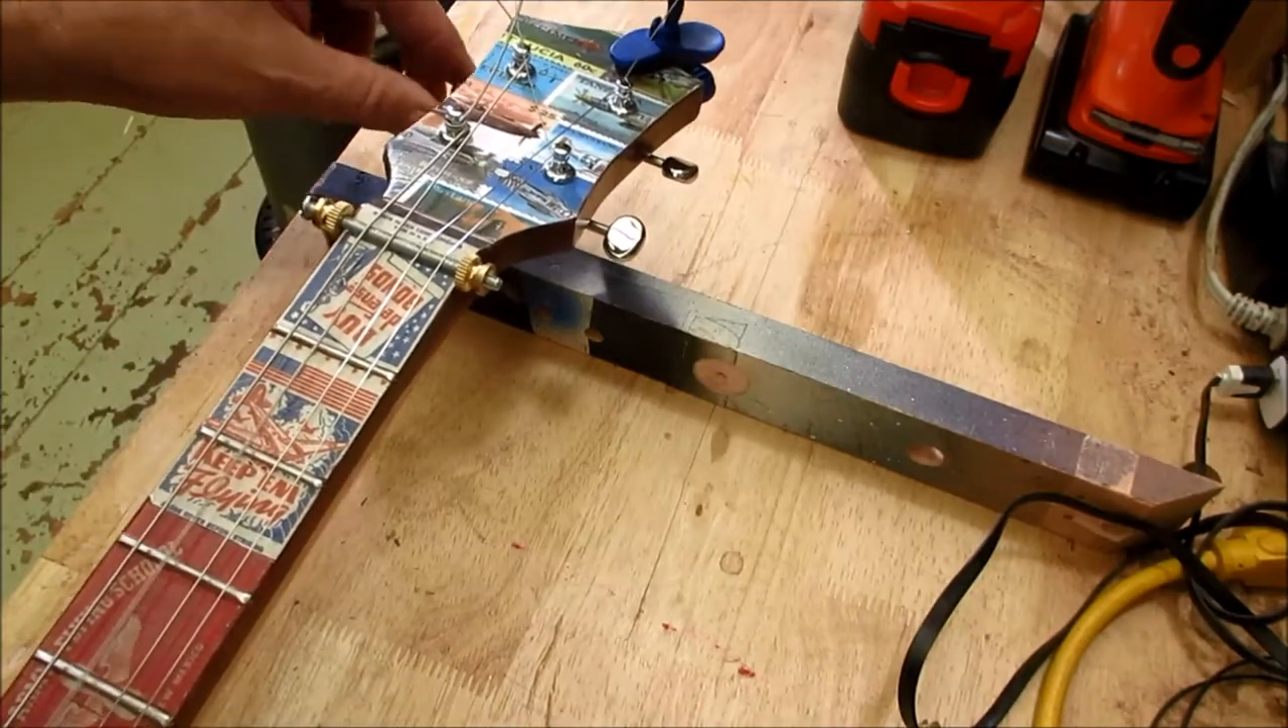There's our first string okay strings are on.